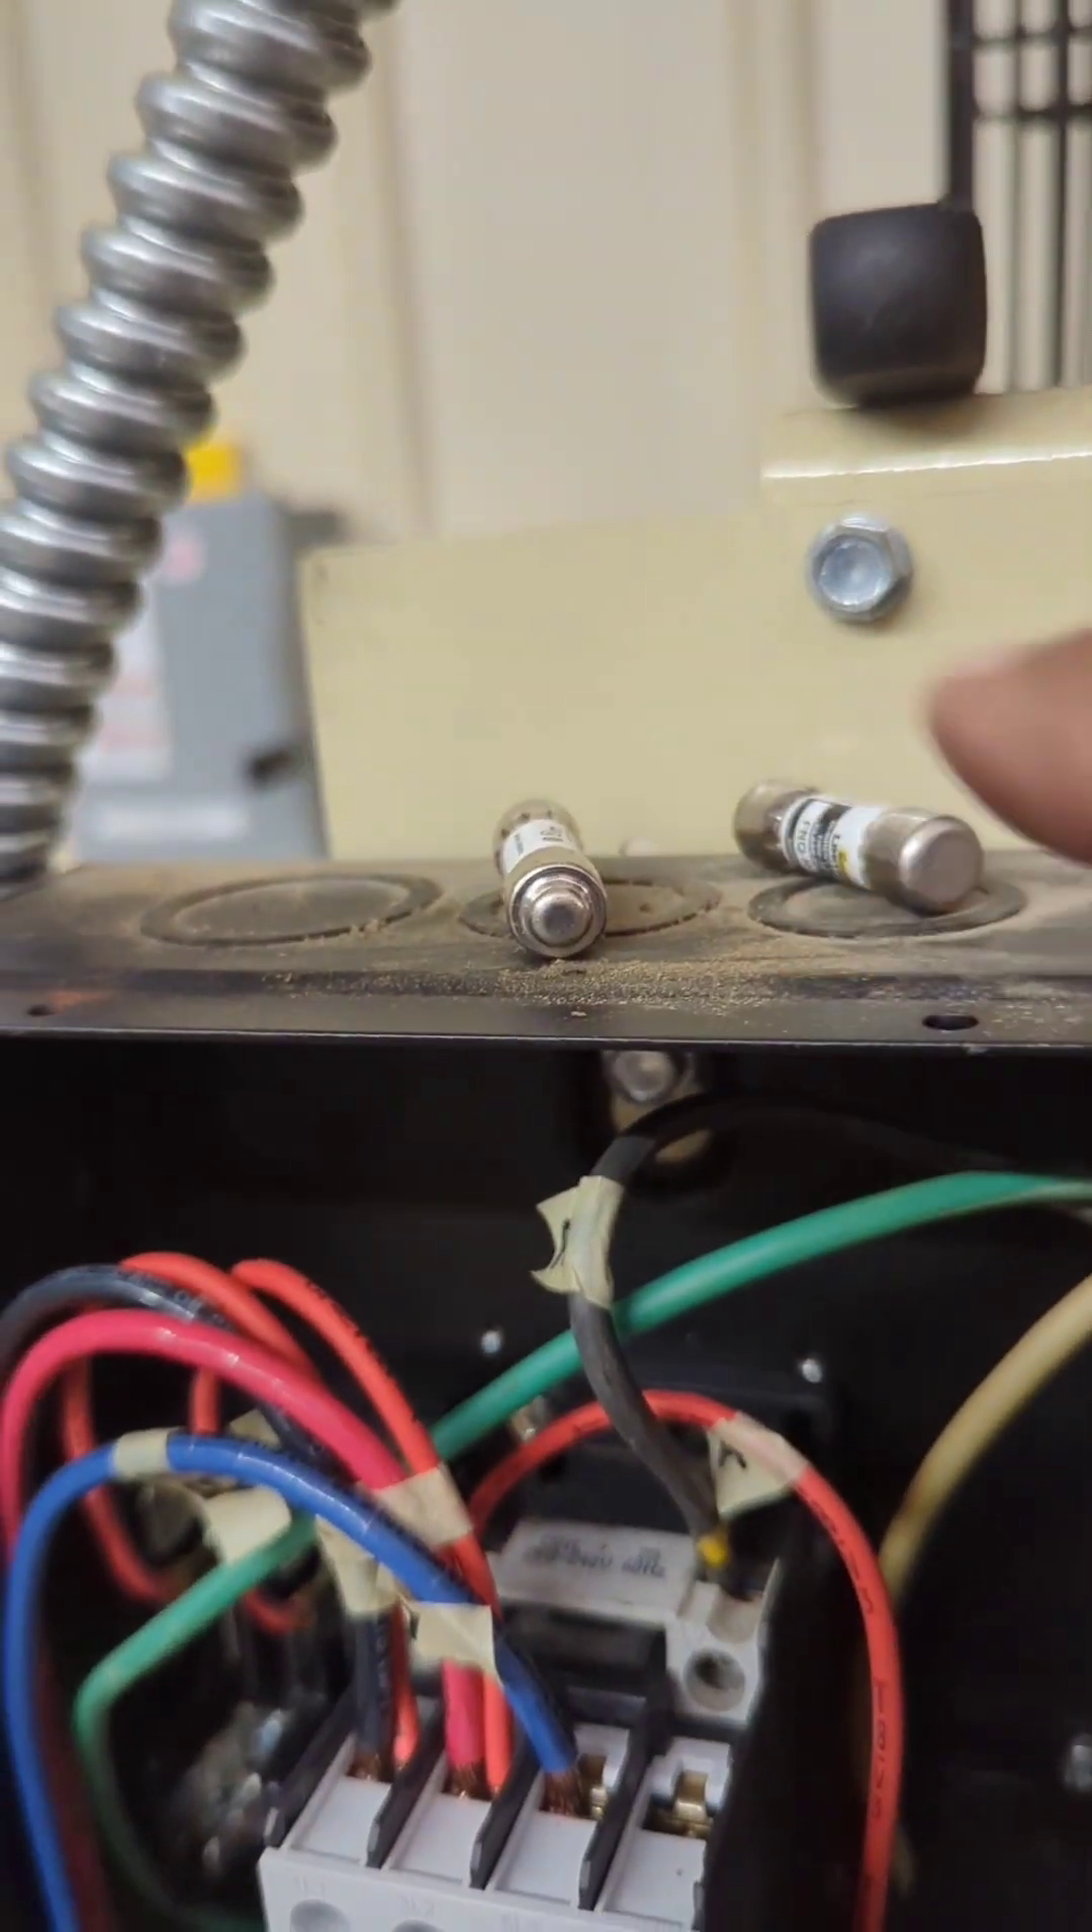Now The Next Thing Is We Just Got To Put These Fuses Back On And I Just Want To Make Sure The Fuses Are Good.